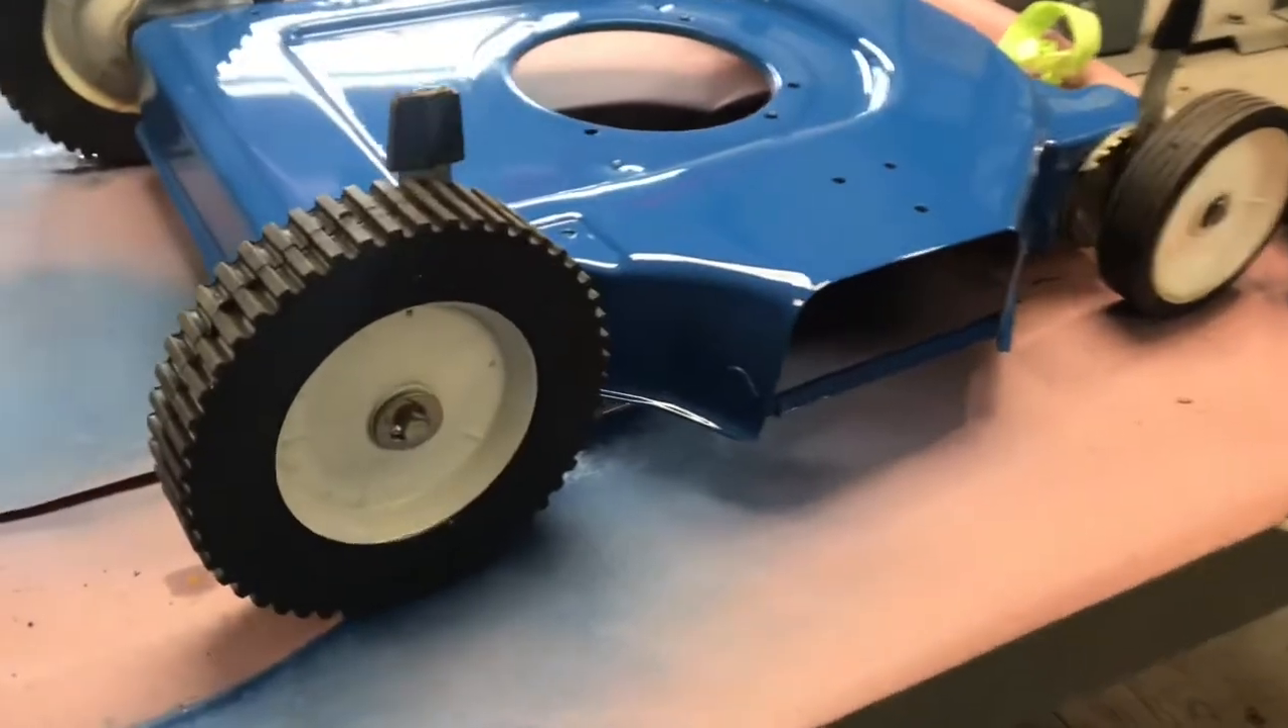Okay so I got the chassis painted got my new wheels on there new old stock a little smaller ones in front in the back hot rod it up a little bit.